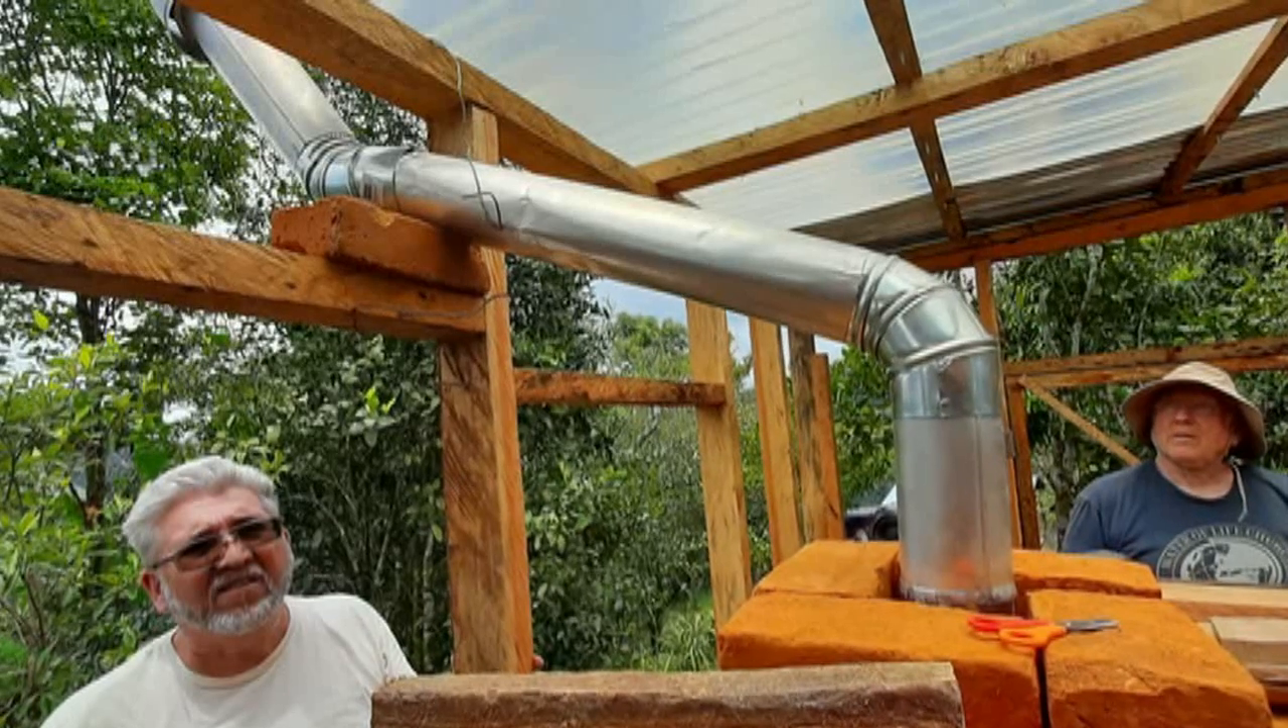In this build, a 5 inch exhaust pipe was fitted and installed due to the rocket oven being inside the greenhouse and a need for ventilation.